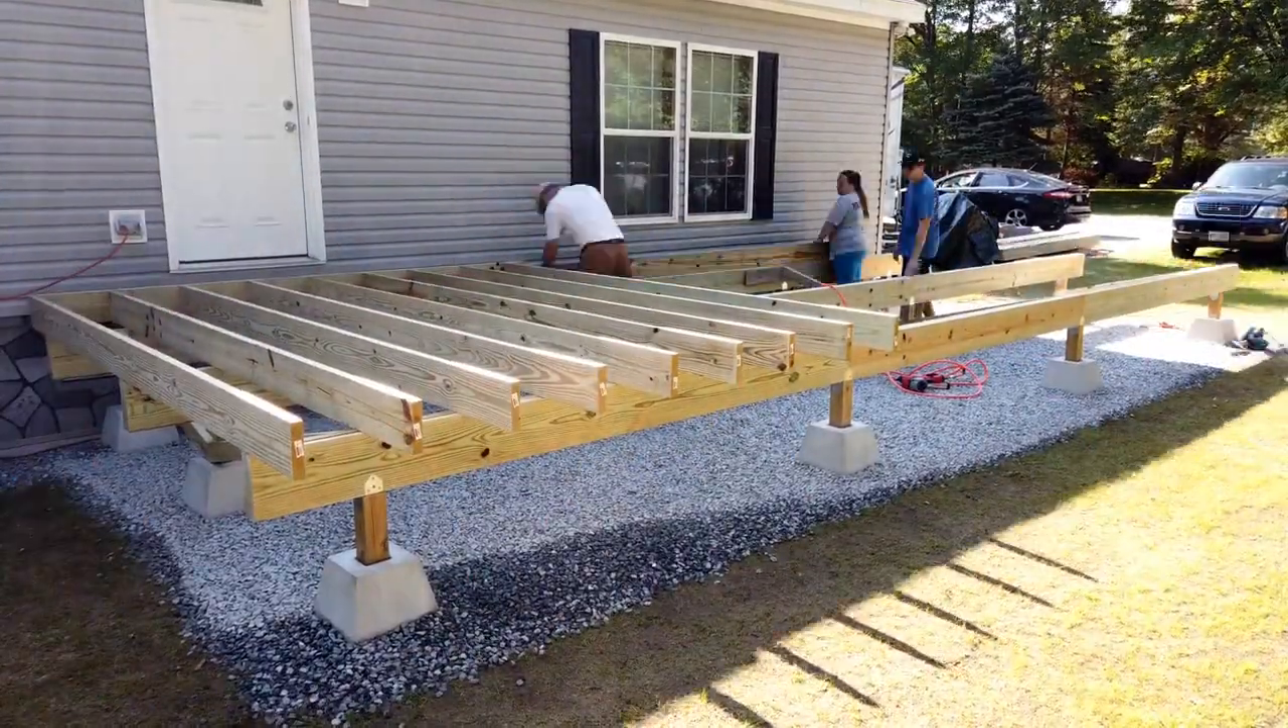We're starting to lay in the two by eight floor joists.